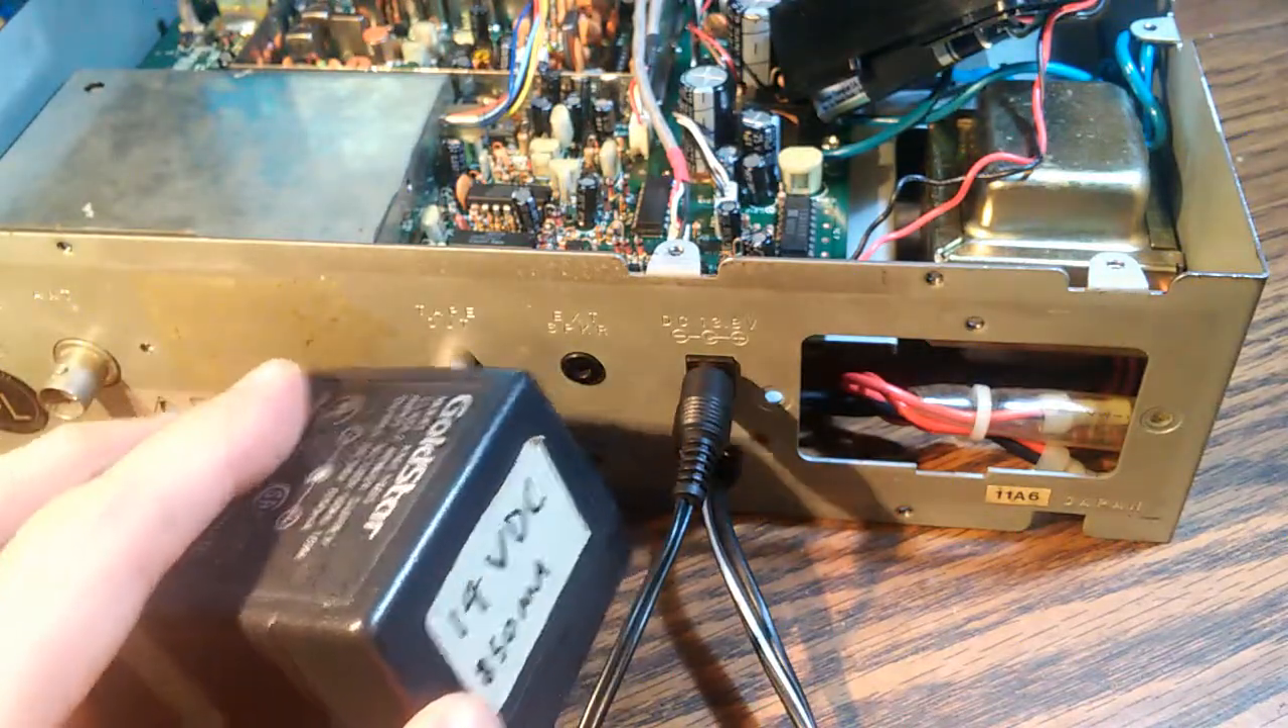I just happened to have lying around a 14-volt power supply, and the plug just happens to fit.